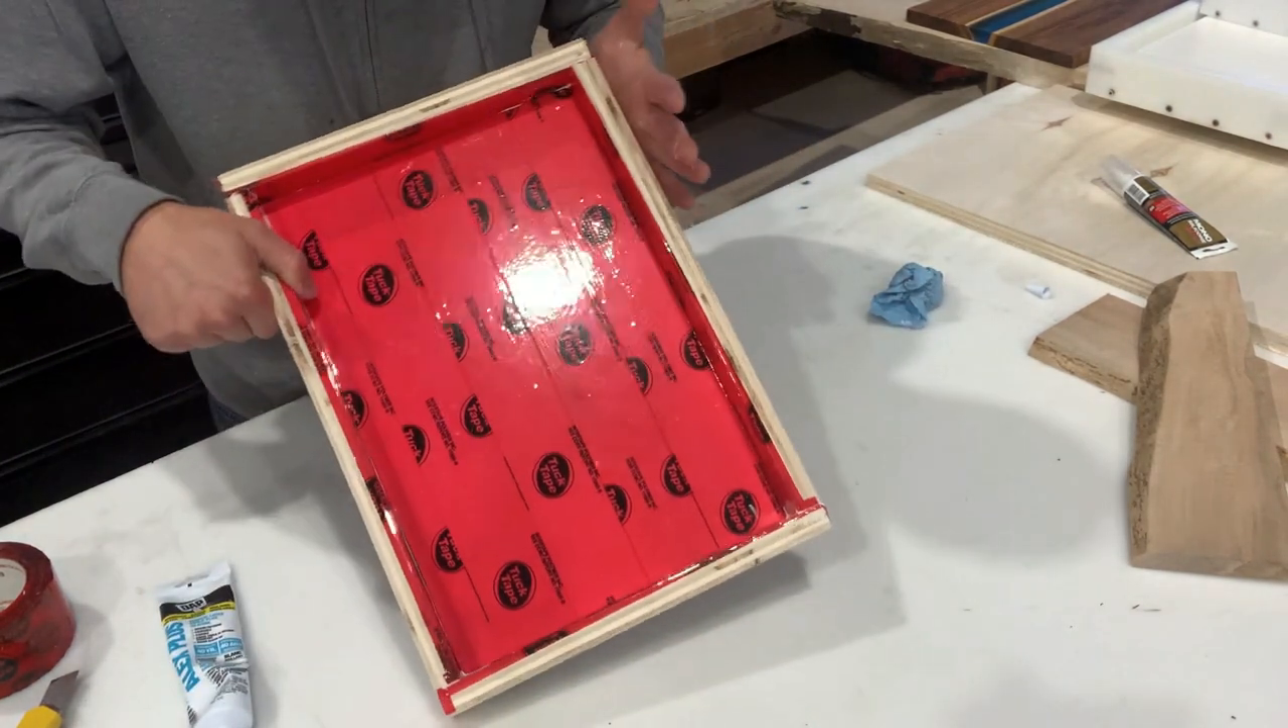All right so walls are all assembled.